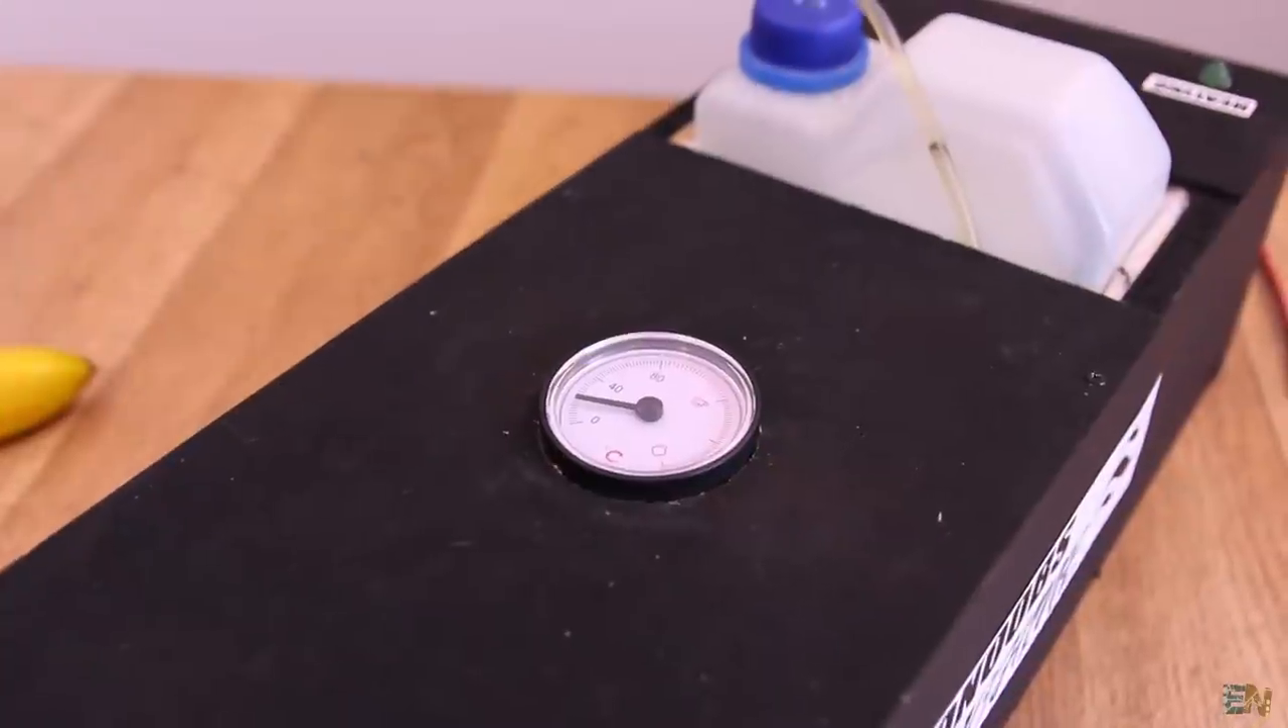And as you can see, I've placed the temperature gauge as well.